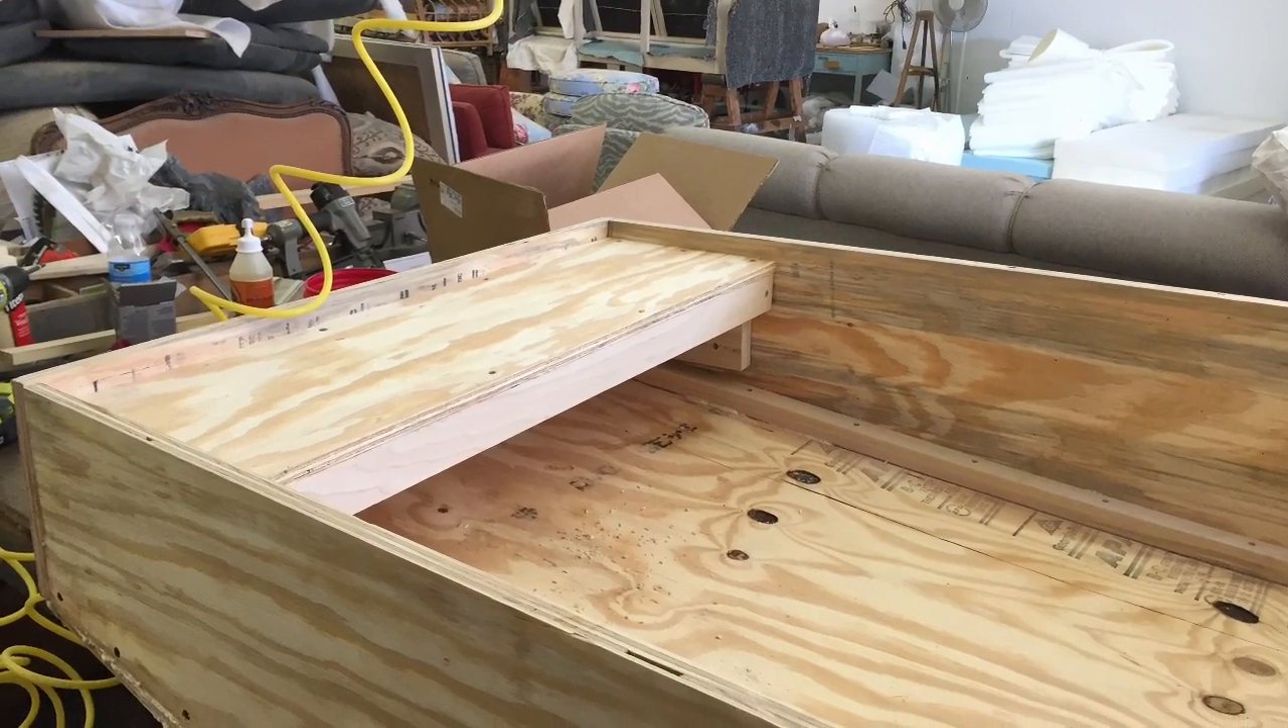This is the front step installed.